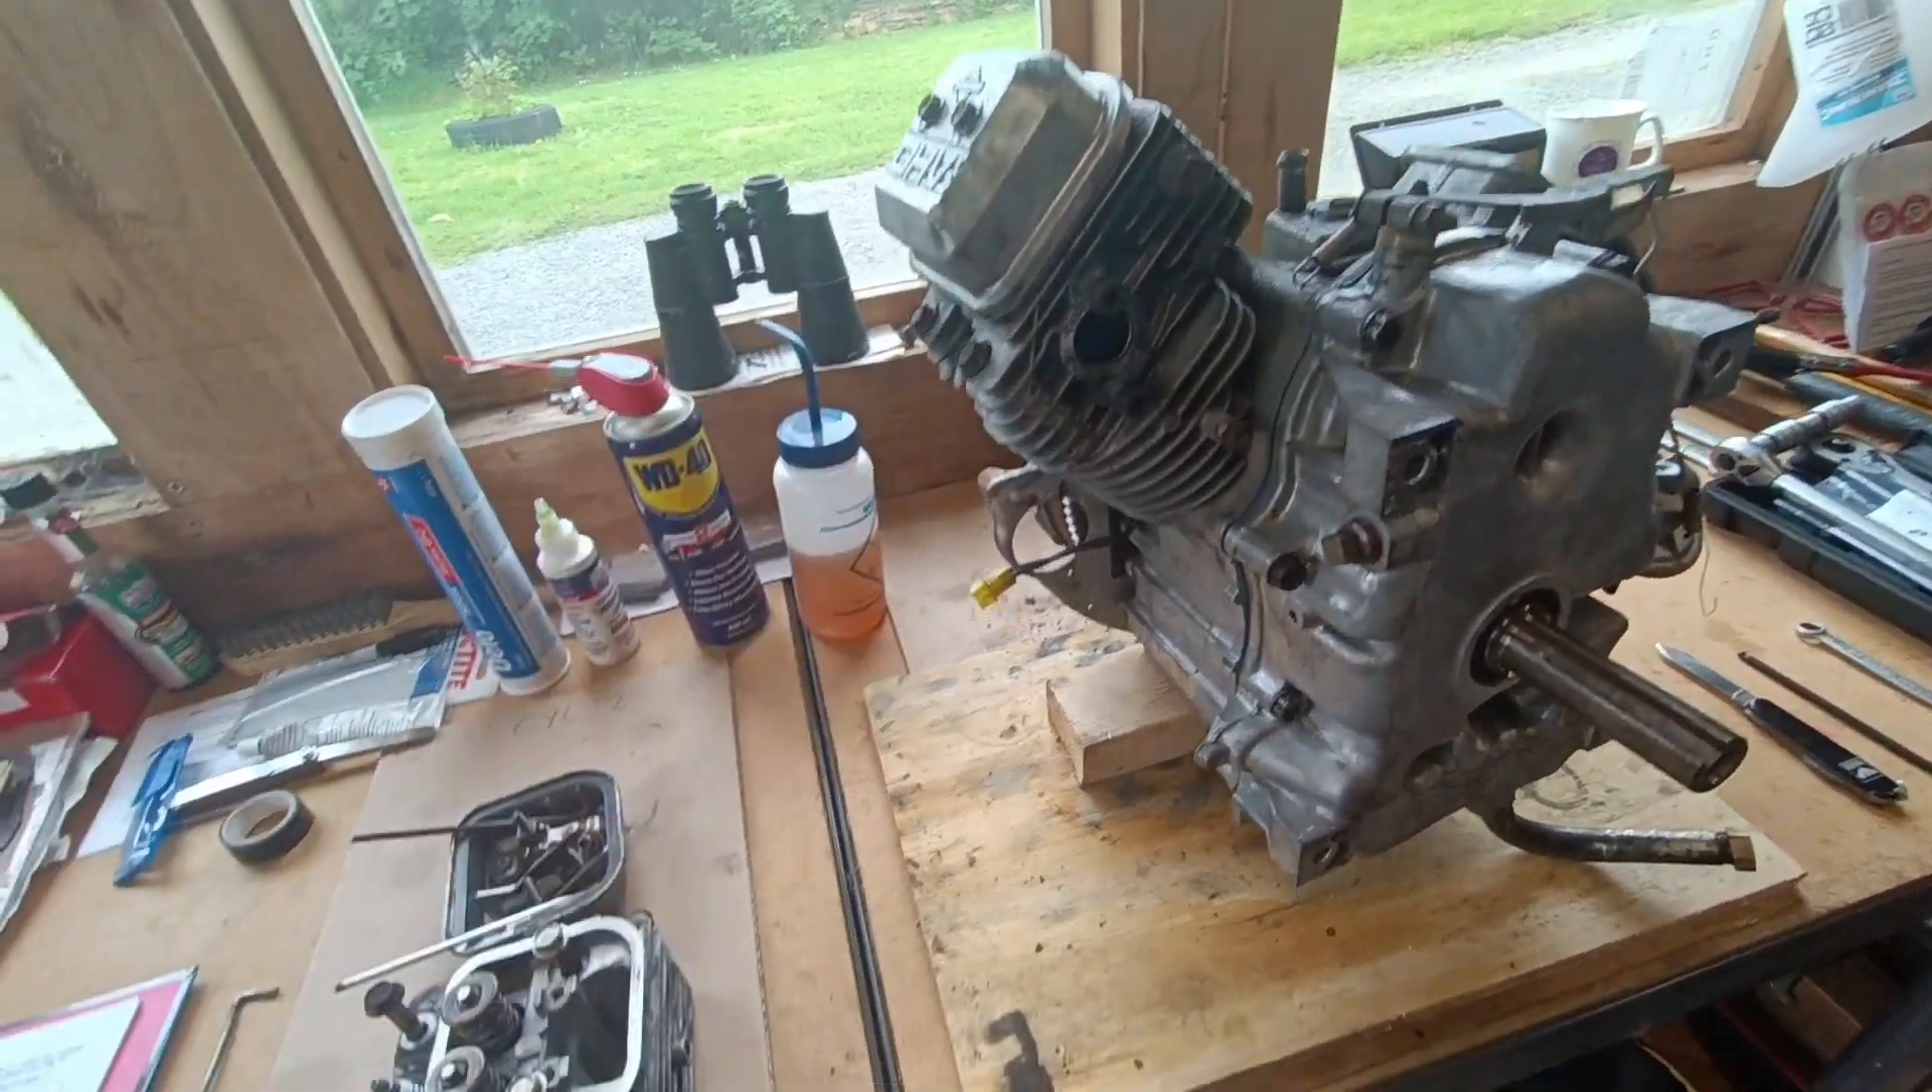So I've just put cylinder head one on and I got two to go.